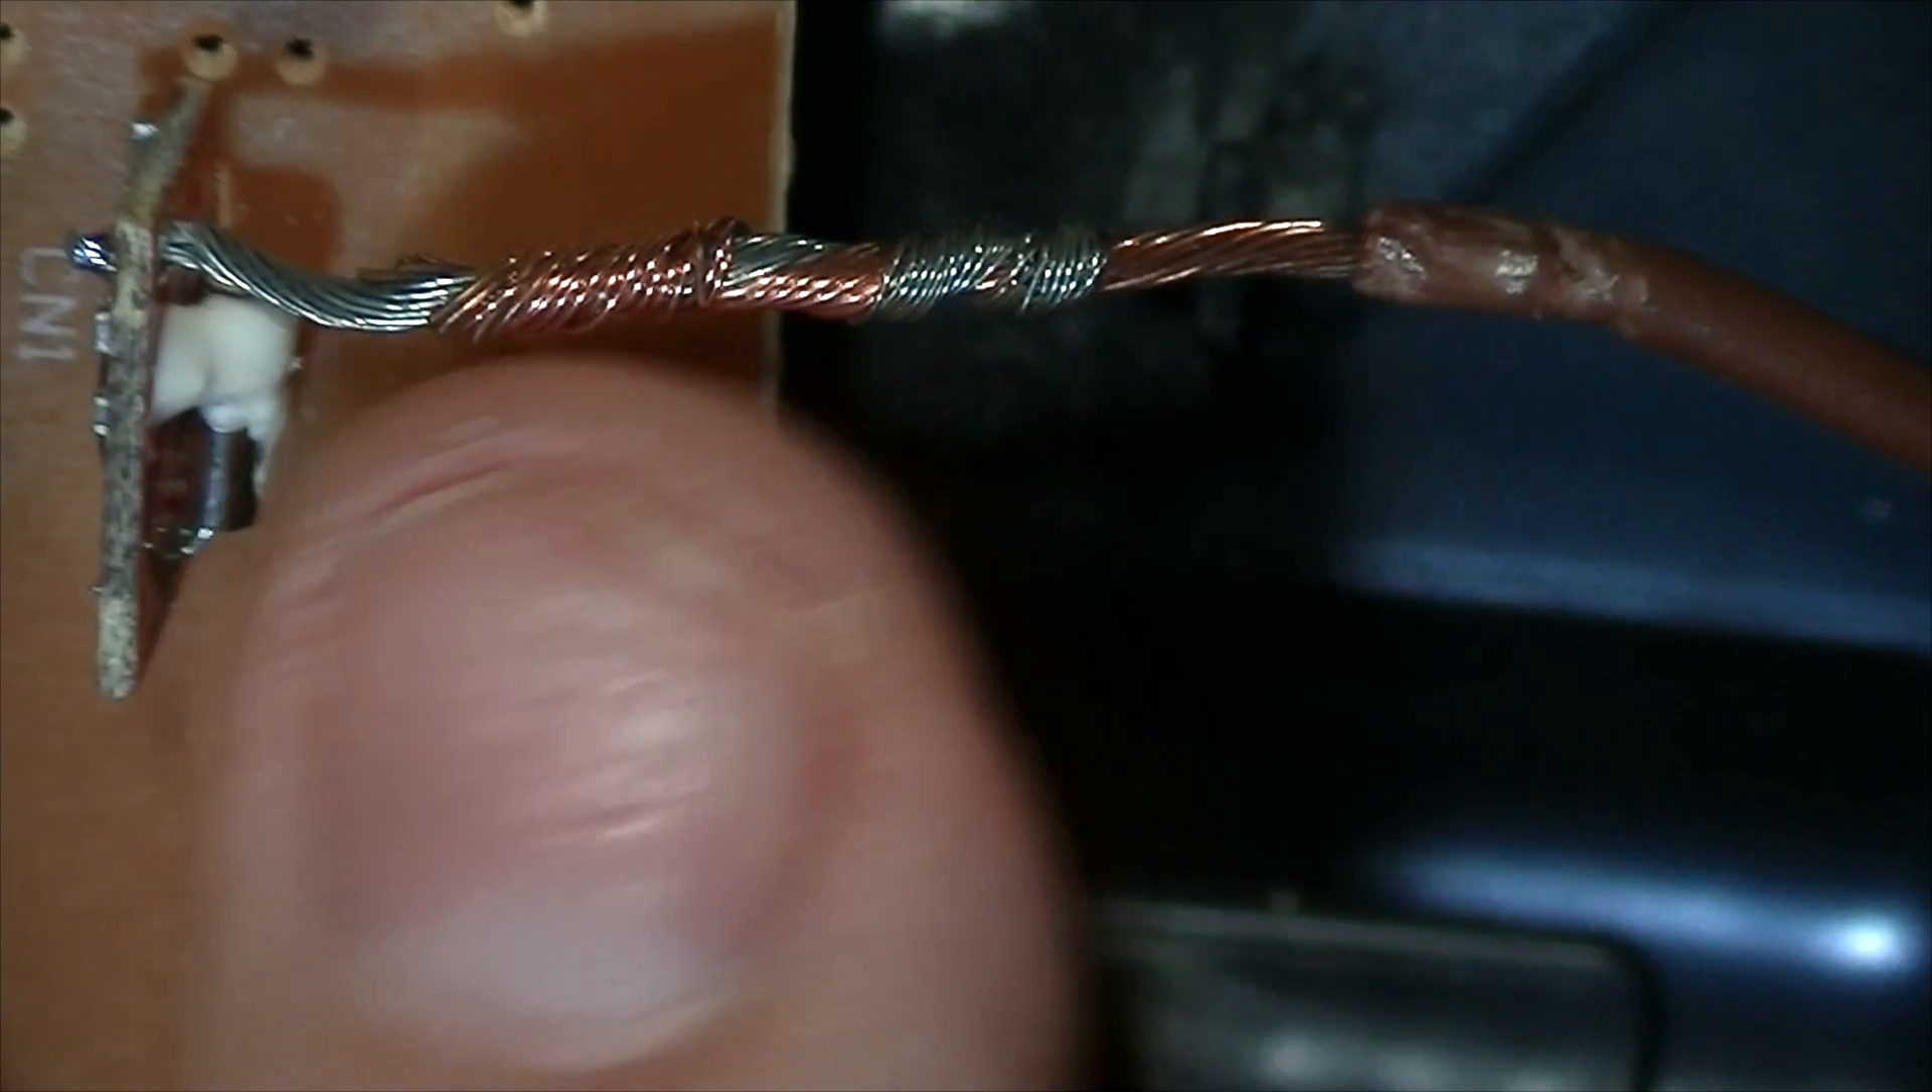You can see here how I have the wire twisted.